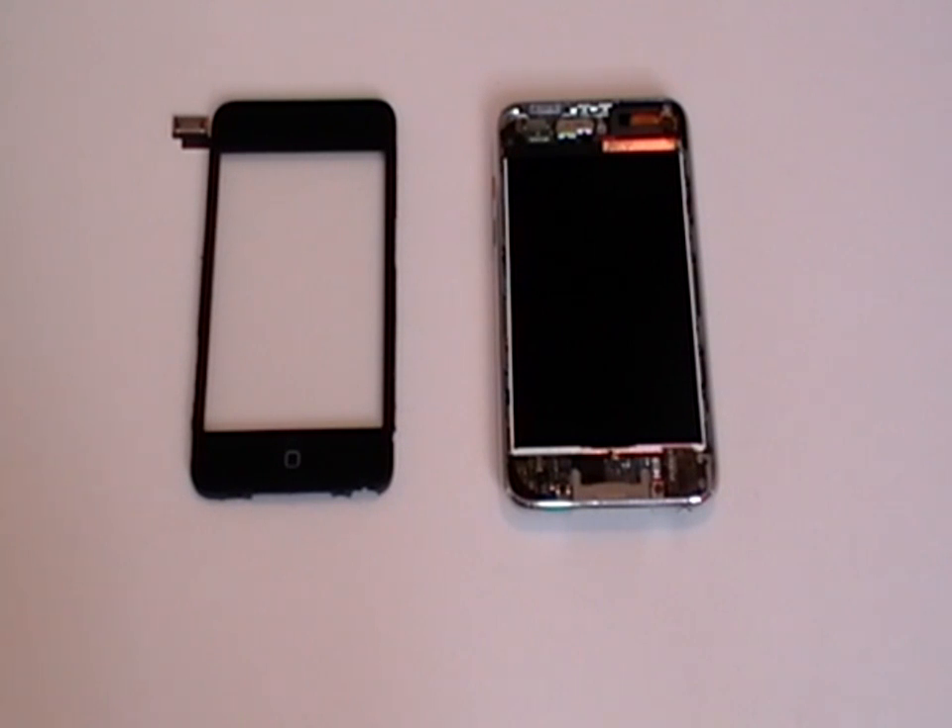Once you have removed the digitizer from the iPod you should be left with the two parts like this. On the left the digitizer with the mid section and on the right the rest of the iPod.